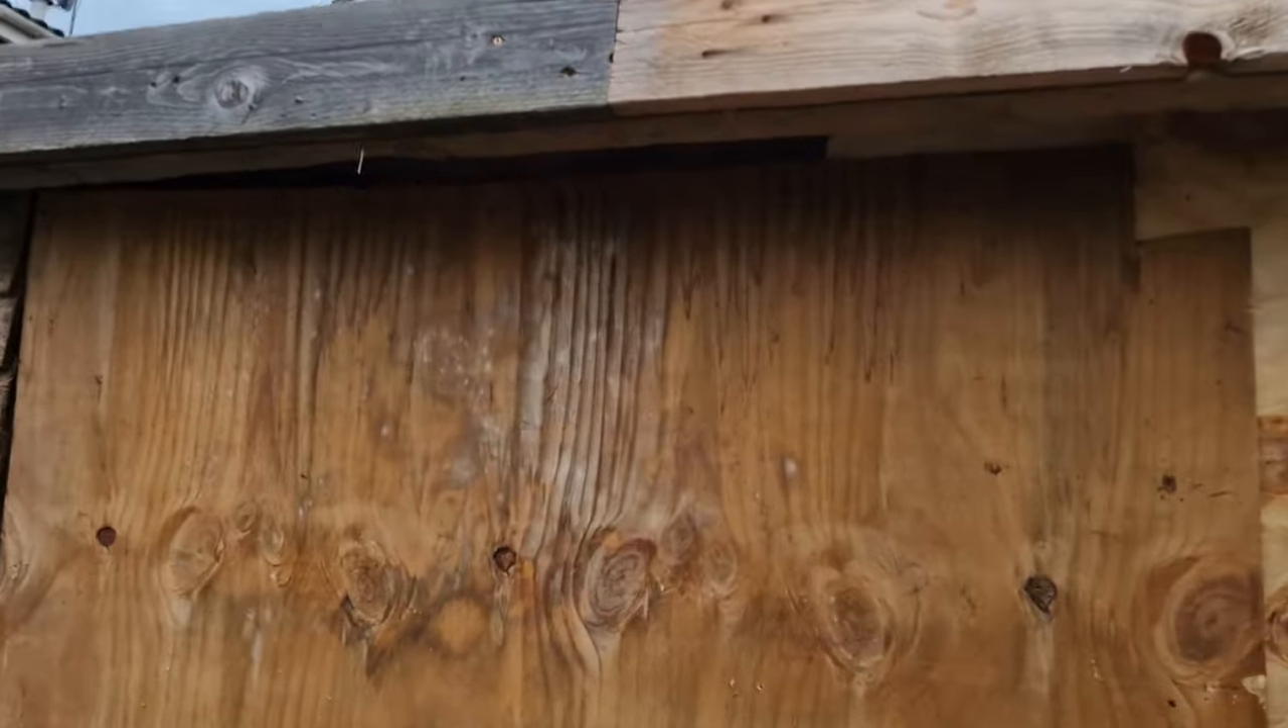So I've boarded the front up just with some surplus ply stuff from the old roof and stuff just because the rain's coming.